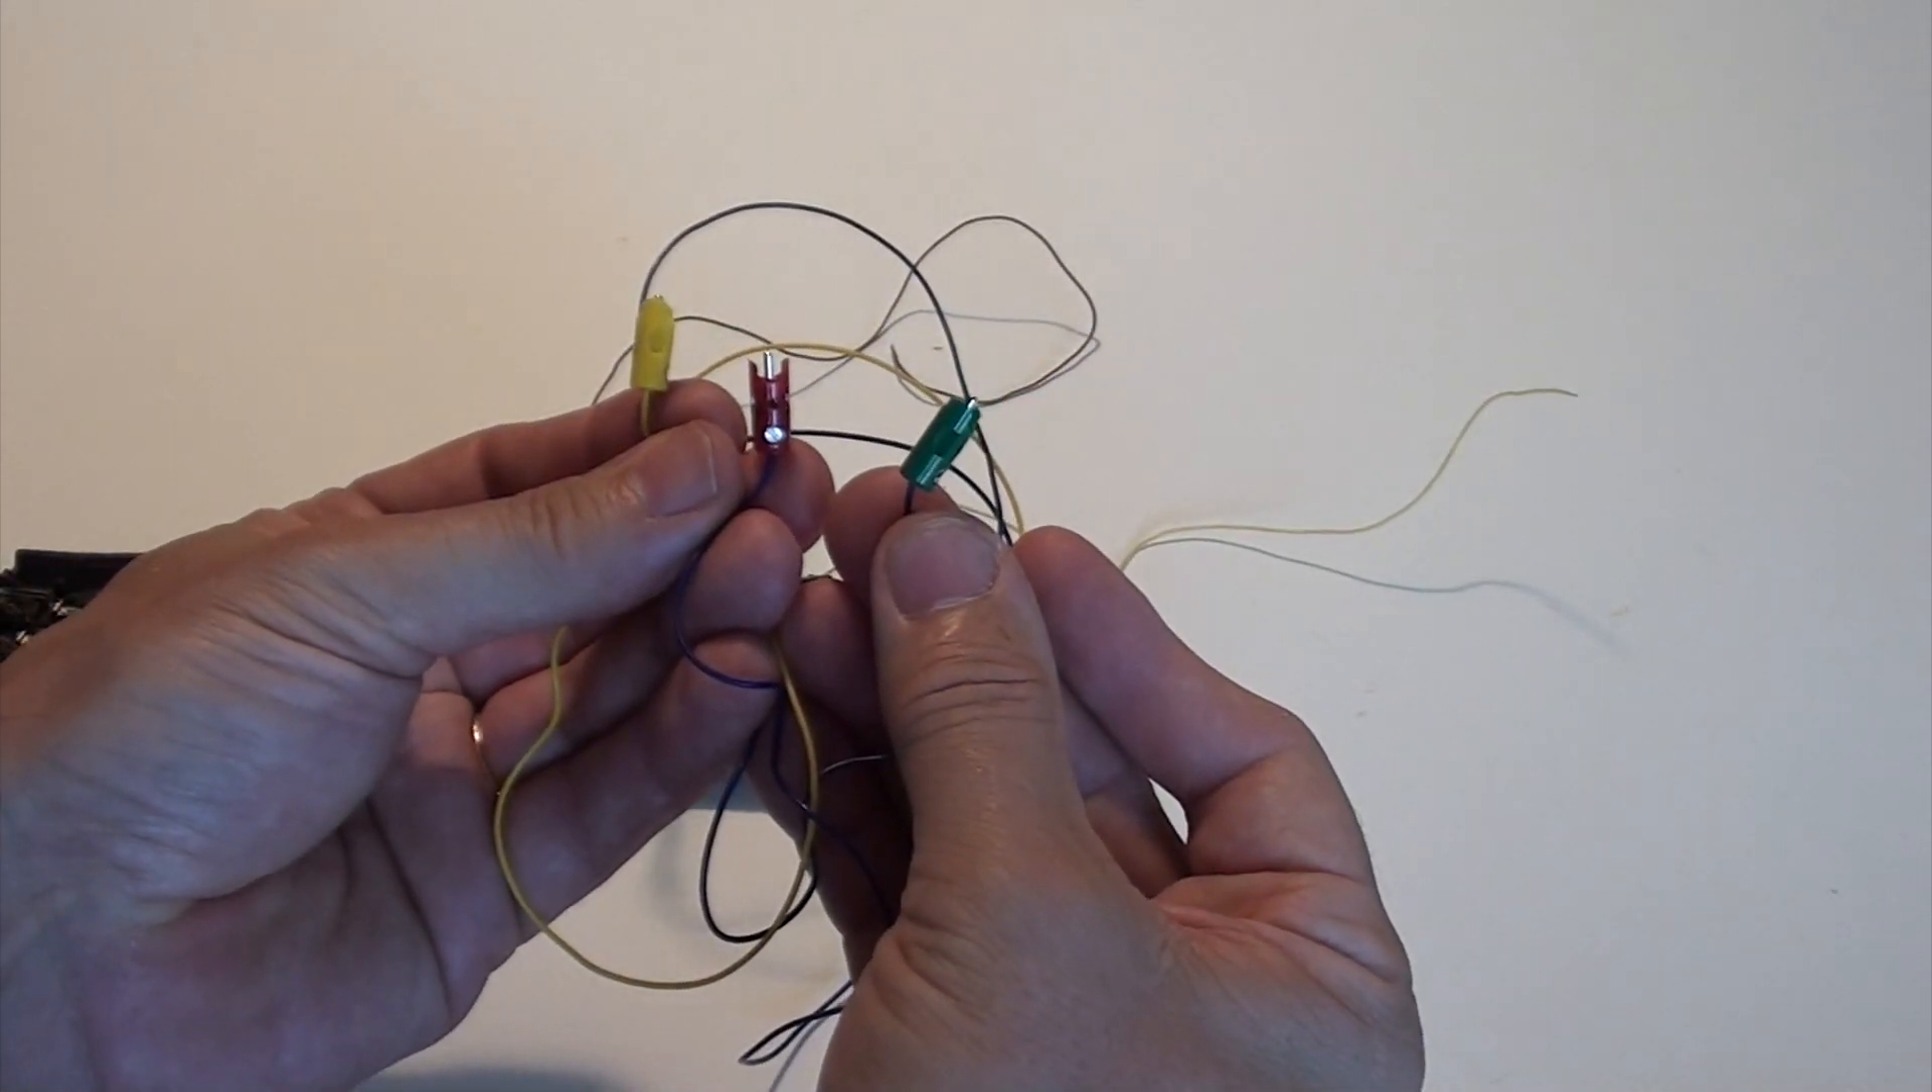And what I've done here is already attached the three plugs to the wires.